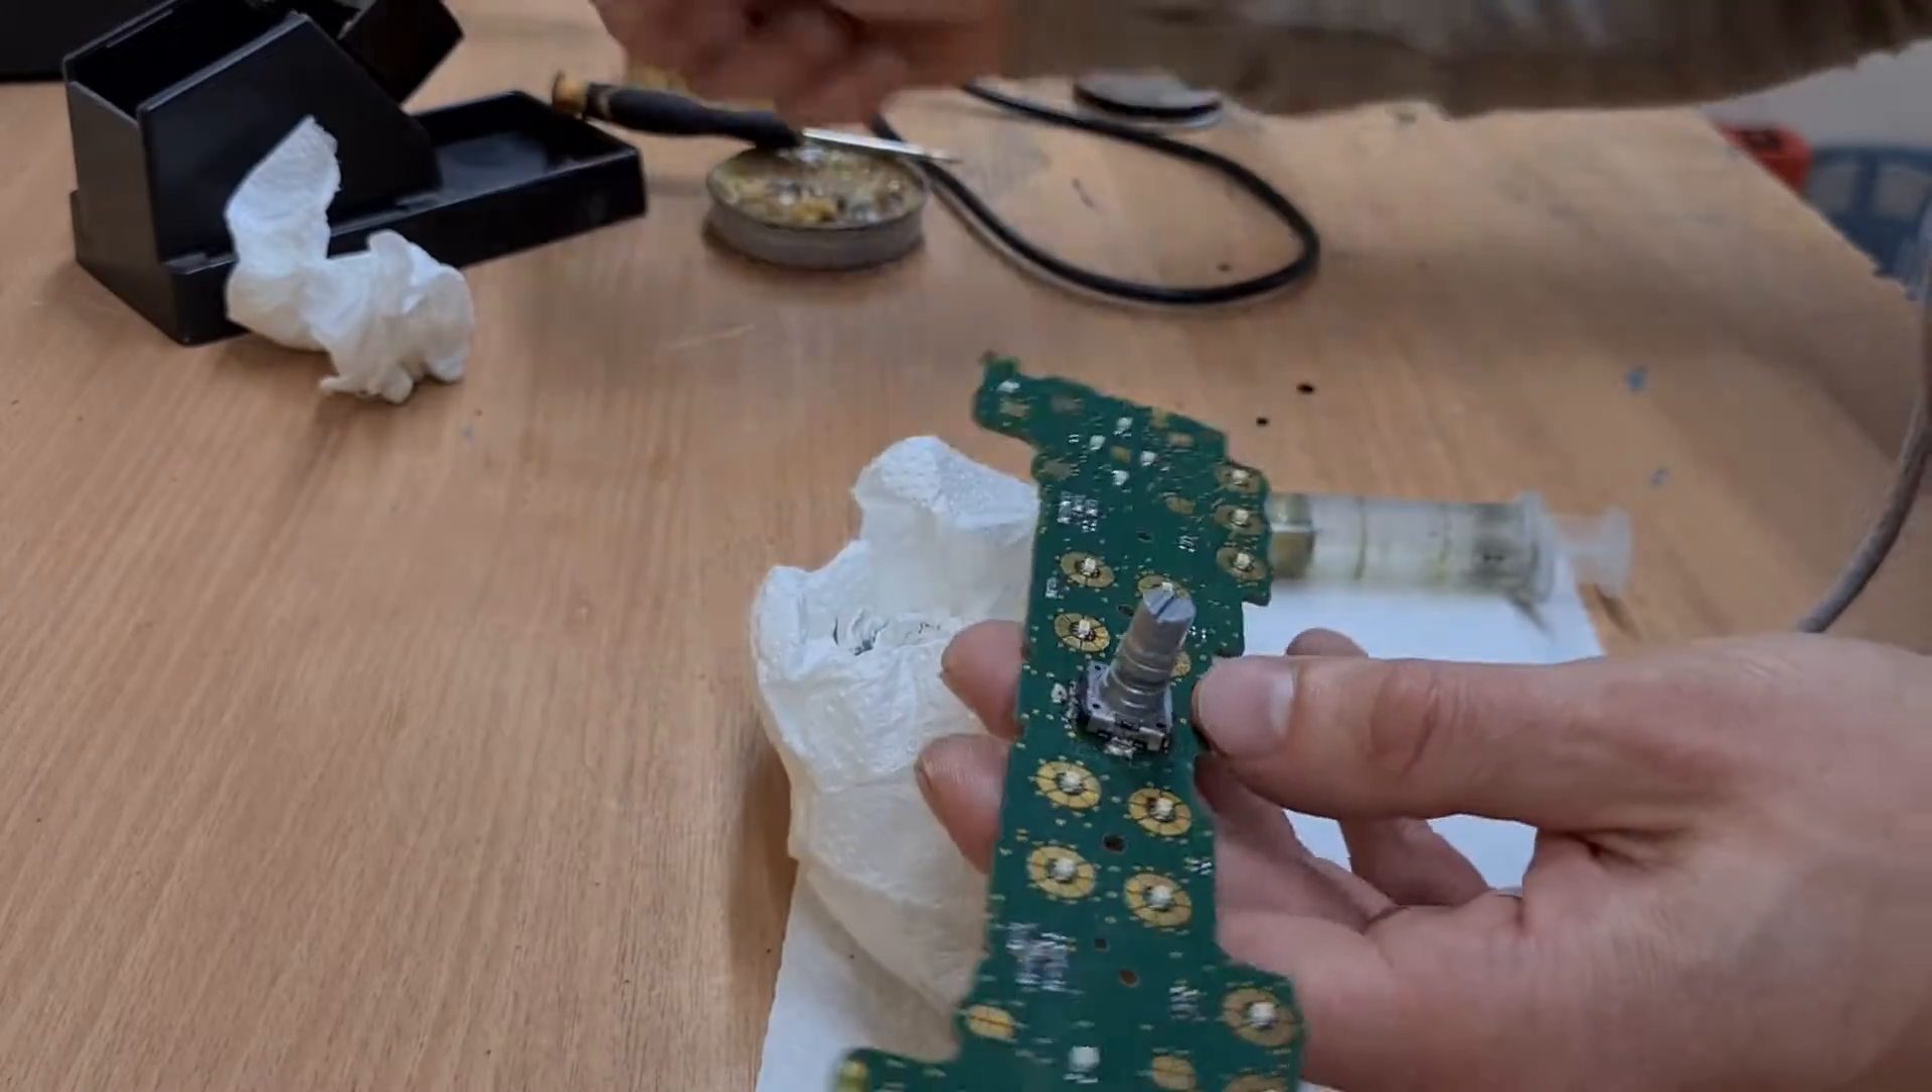Here the encoder is back in place.